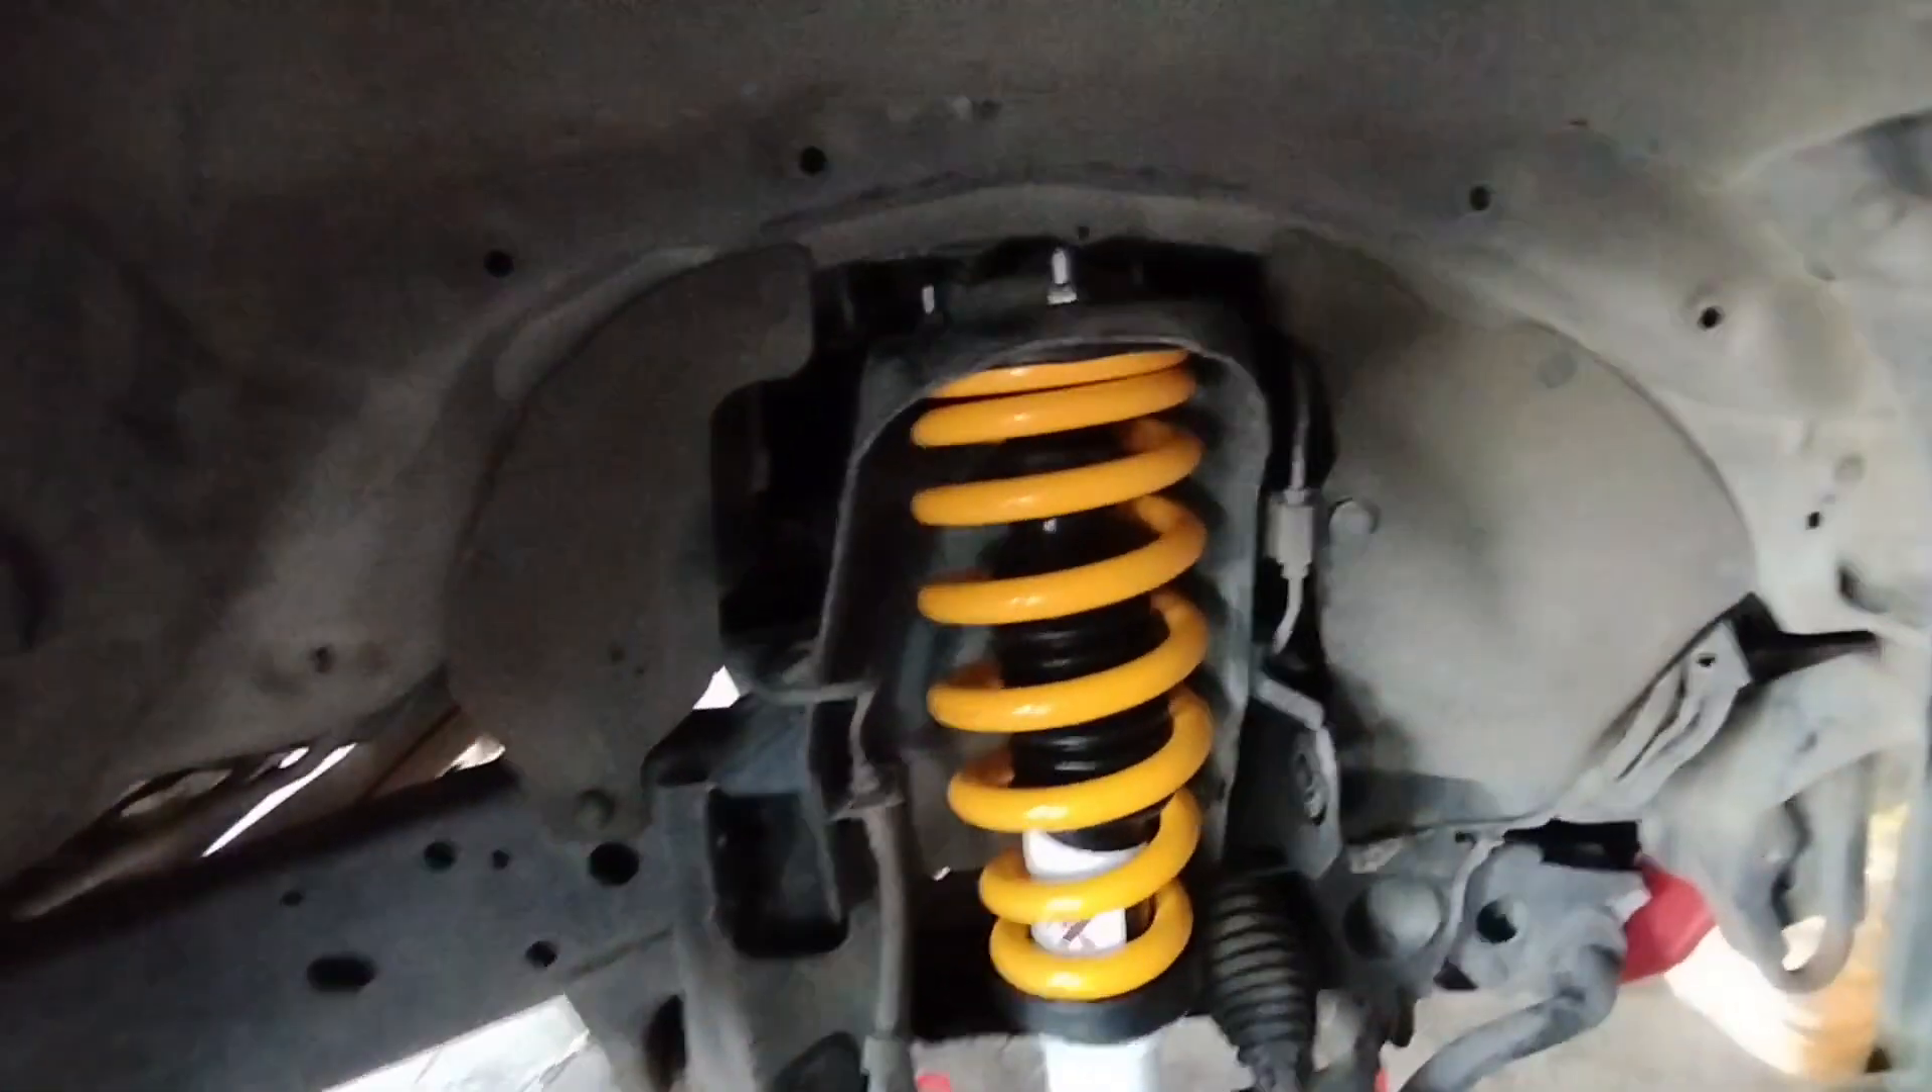So eto na nakabit na natin Yung bago nitong suspension Rindemax at Kingspring Na coil spring.